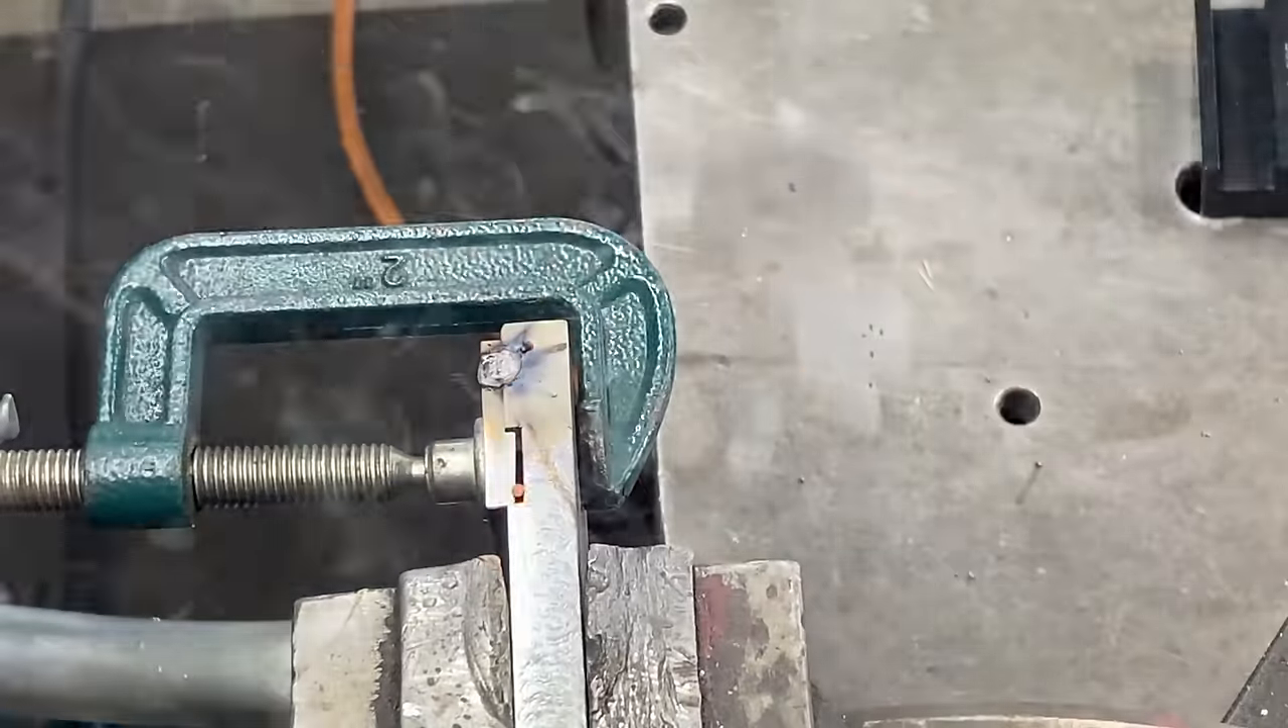I've clamped the two parts together without the blade and i'm just tacking it here so i can drill the bolt holes and keep all the alignment.